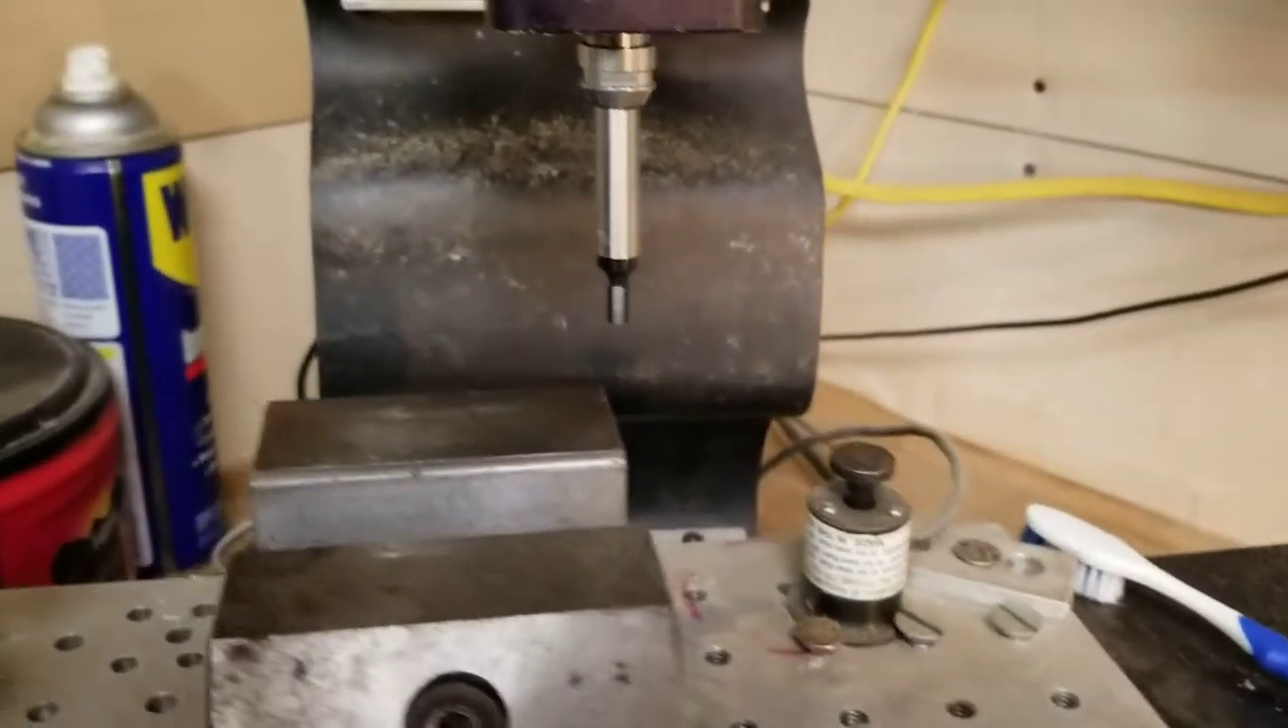We've got the edge finder in the spindle.